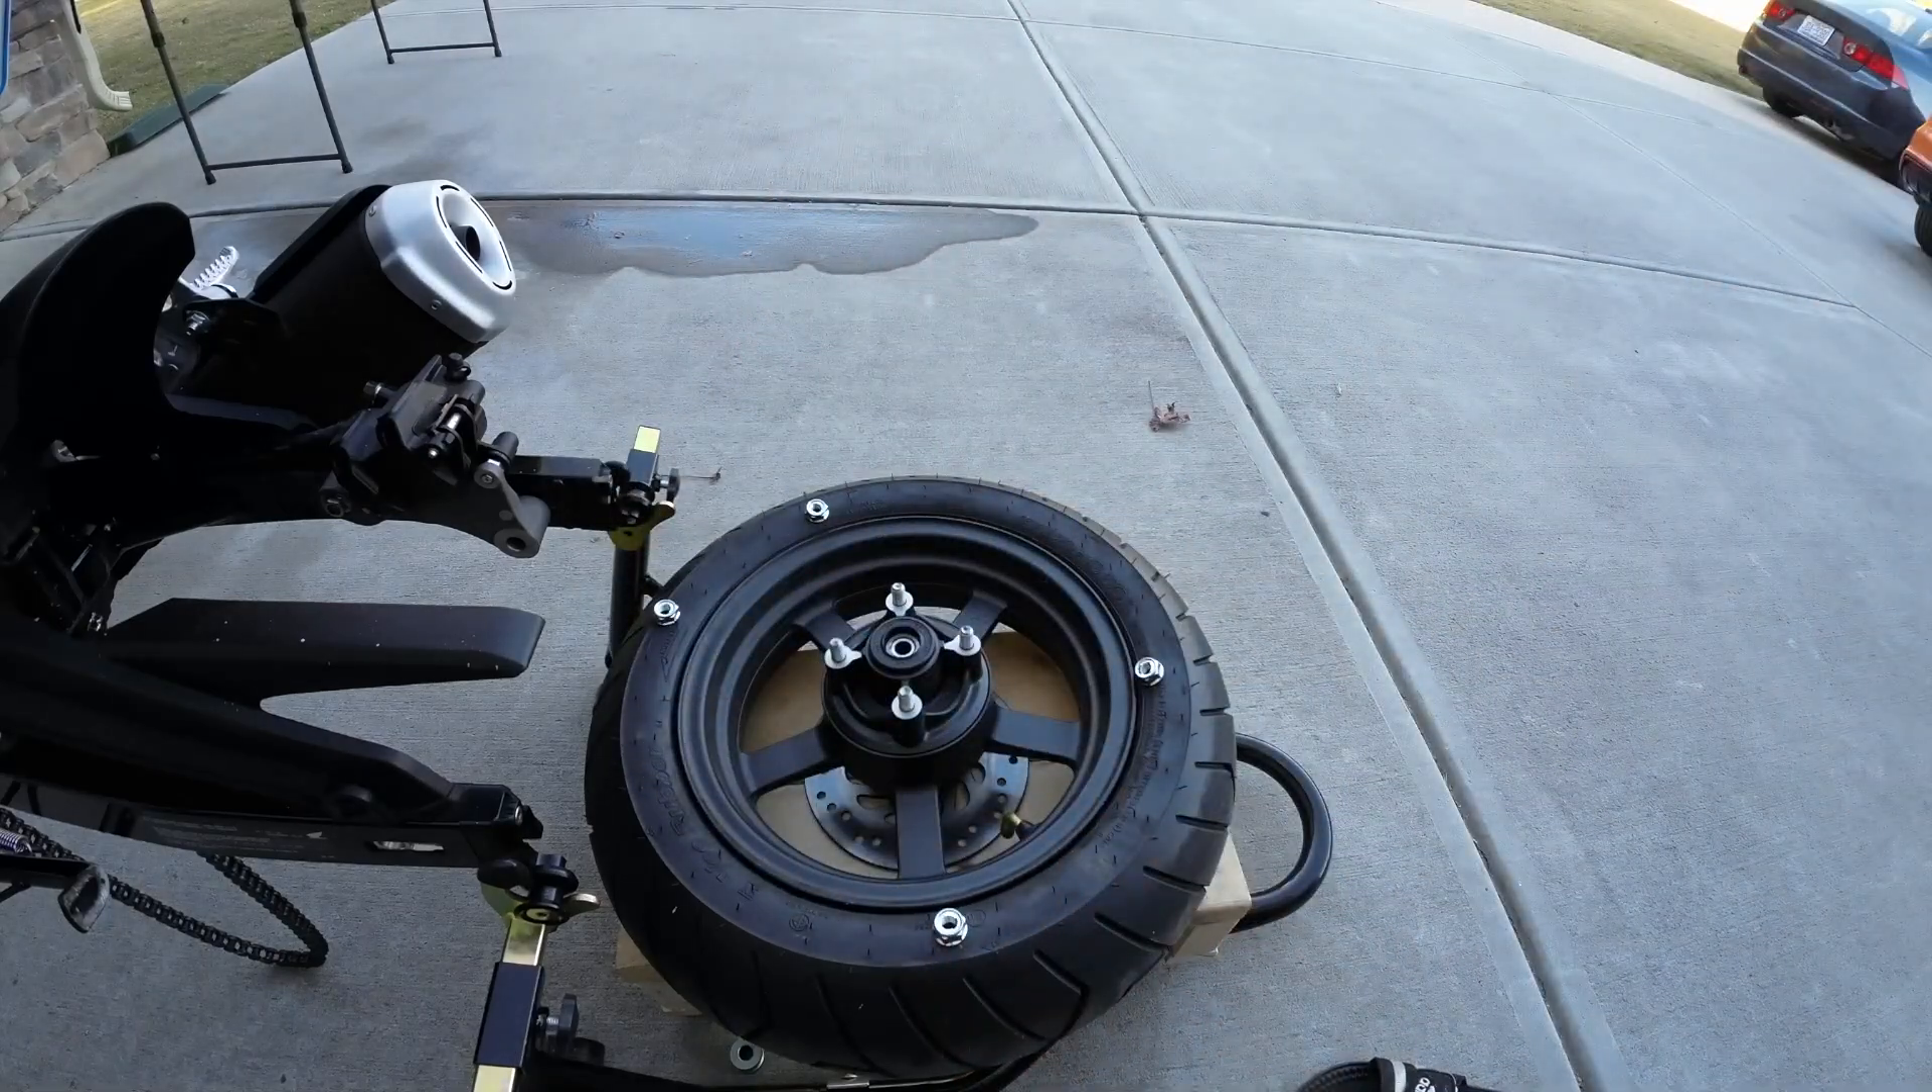All right now we have the old sprocket off.